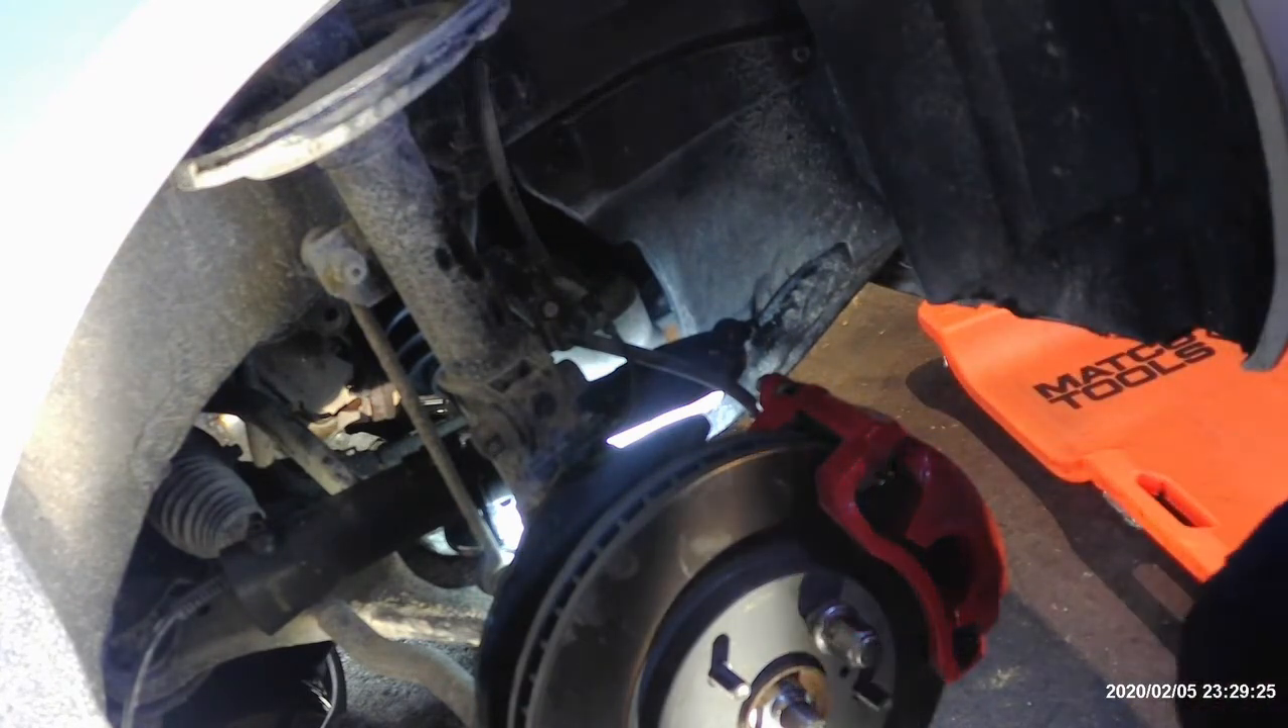All right so all we got left now is the wheel.